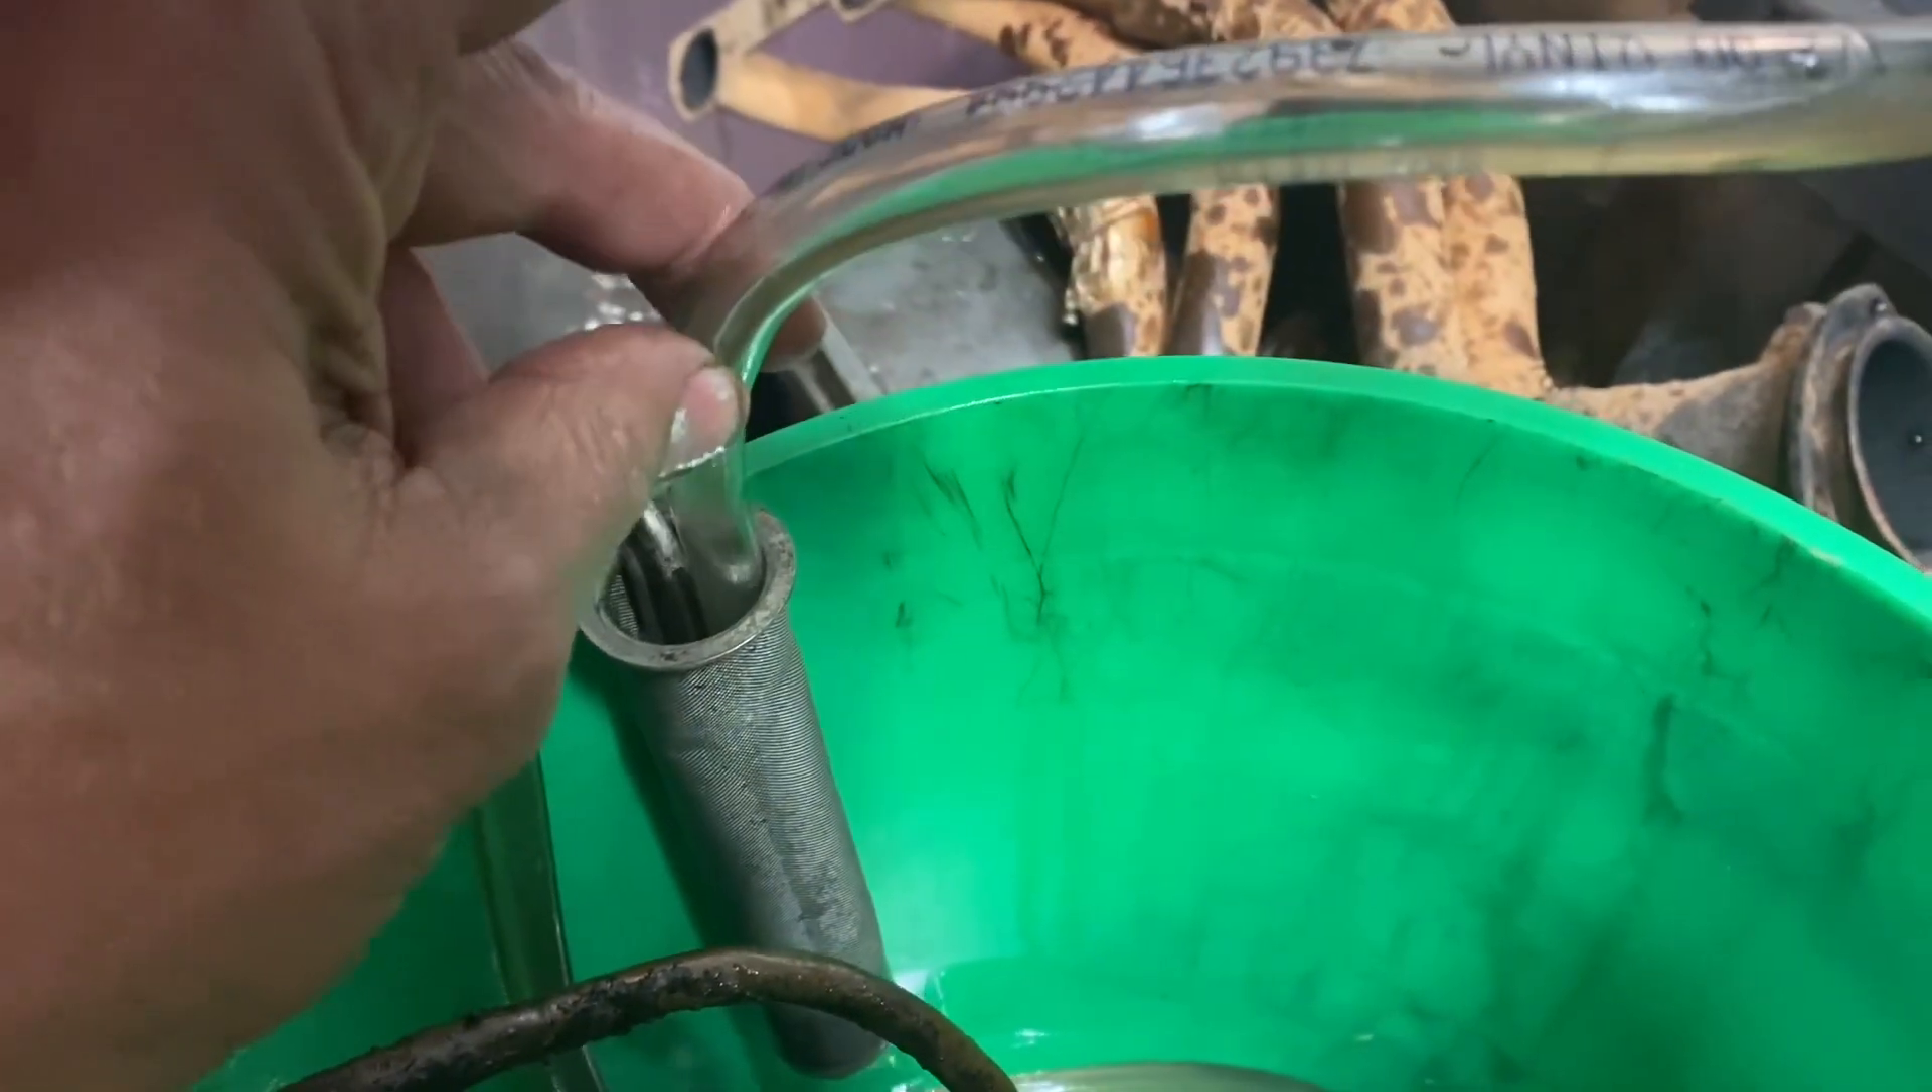And the bucket has a little metal screen that I clamped on the side right there that the return line goes into to catch chips.